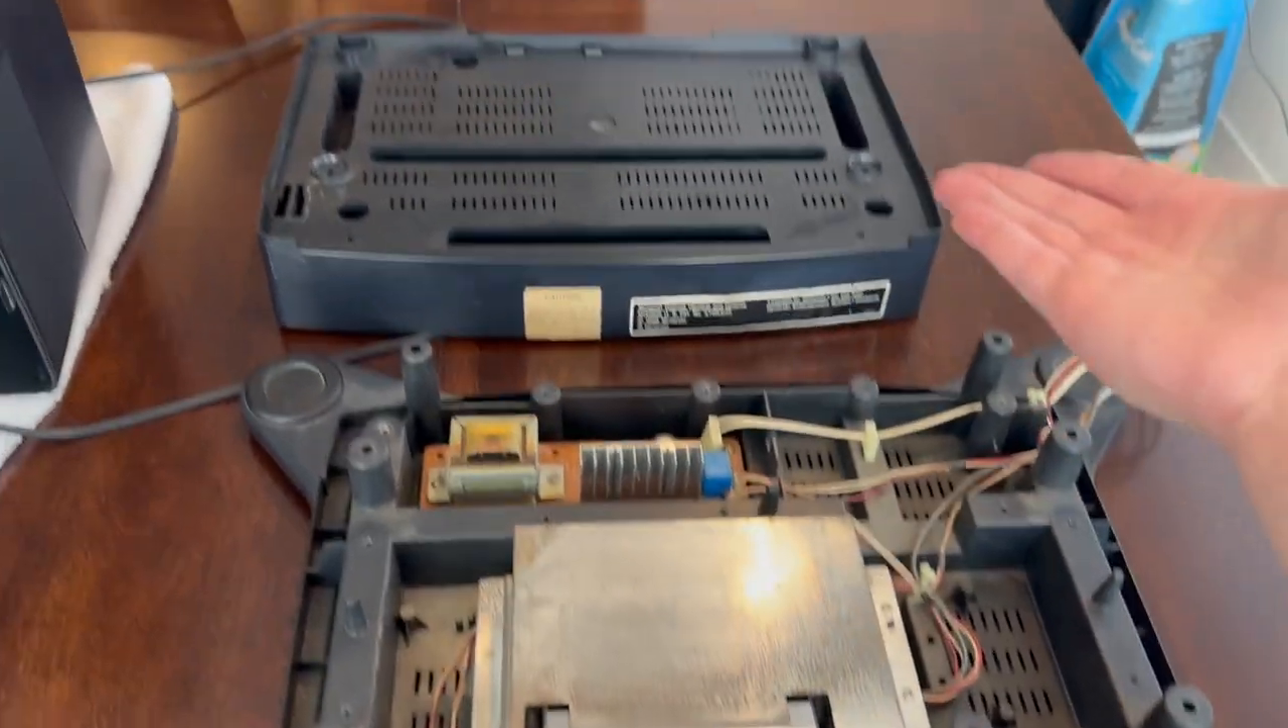As you can see we have now removed the top of the game unit from the bottom.